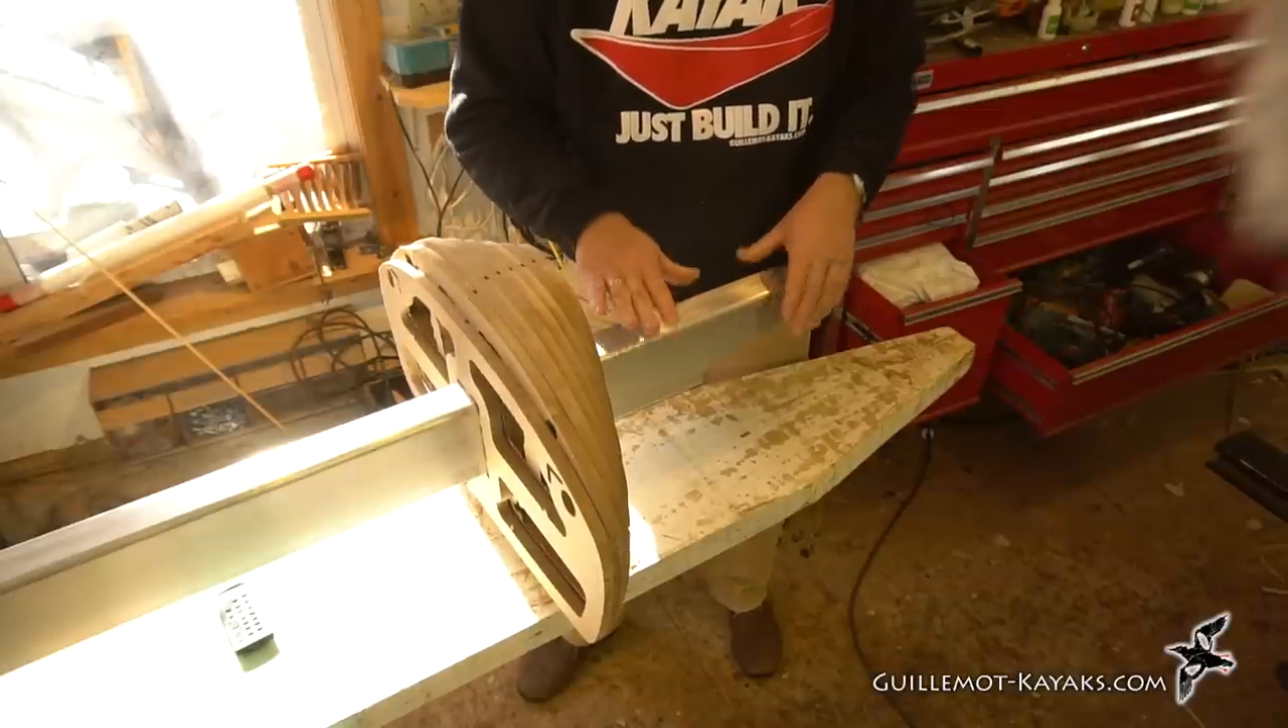Now I've just placed these forms on the strong back I'm not locating them yet.